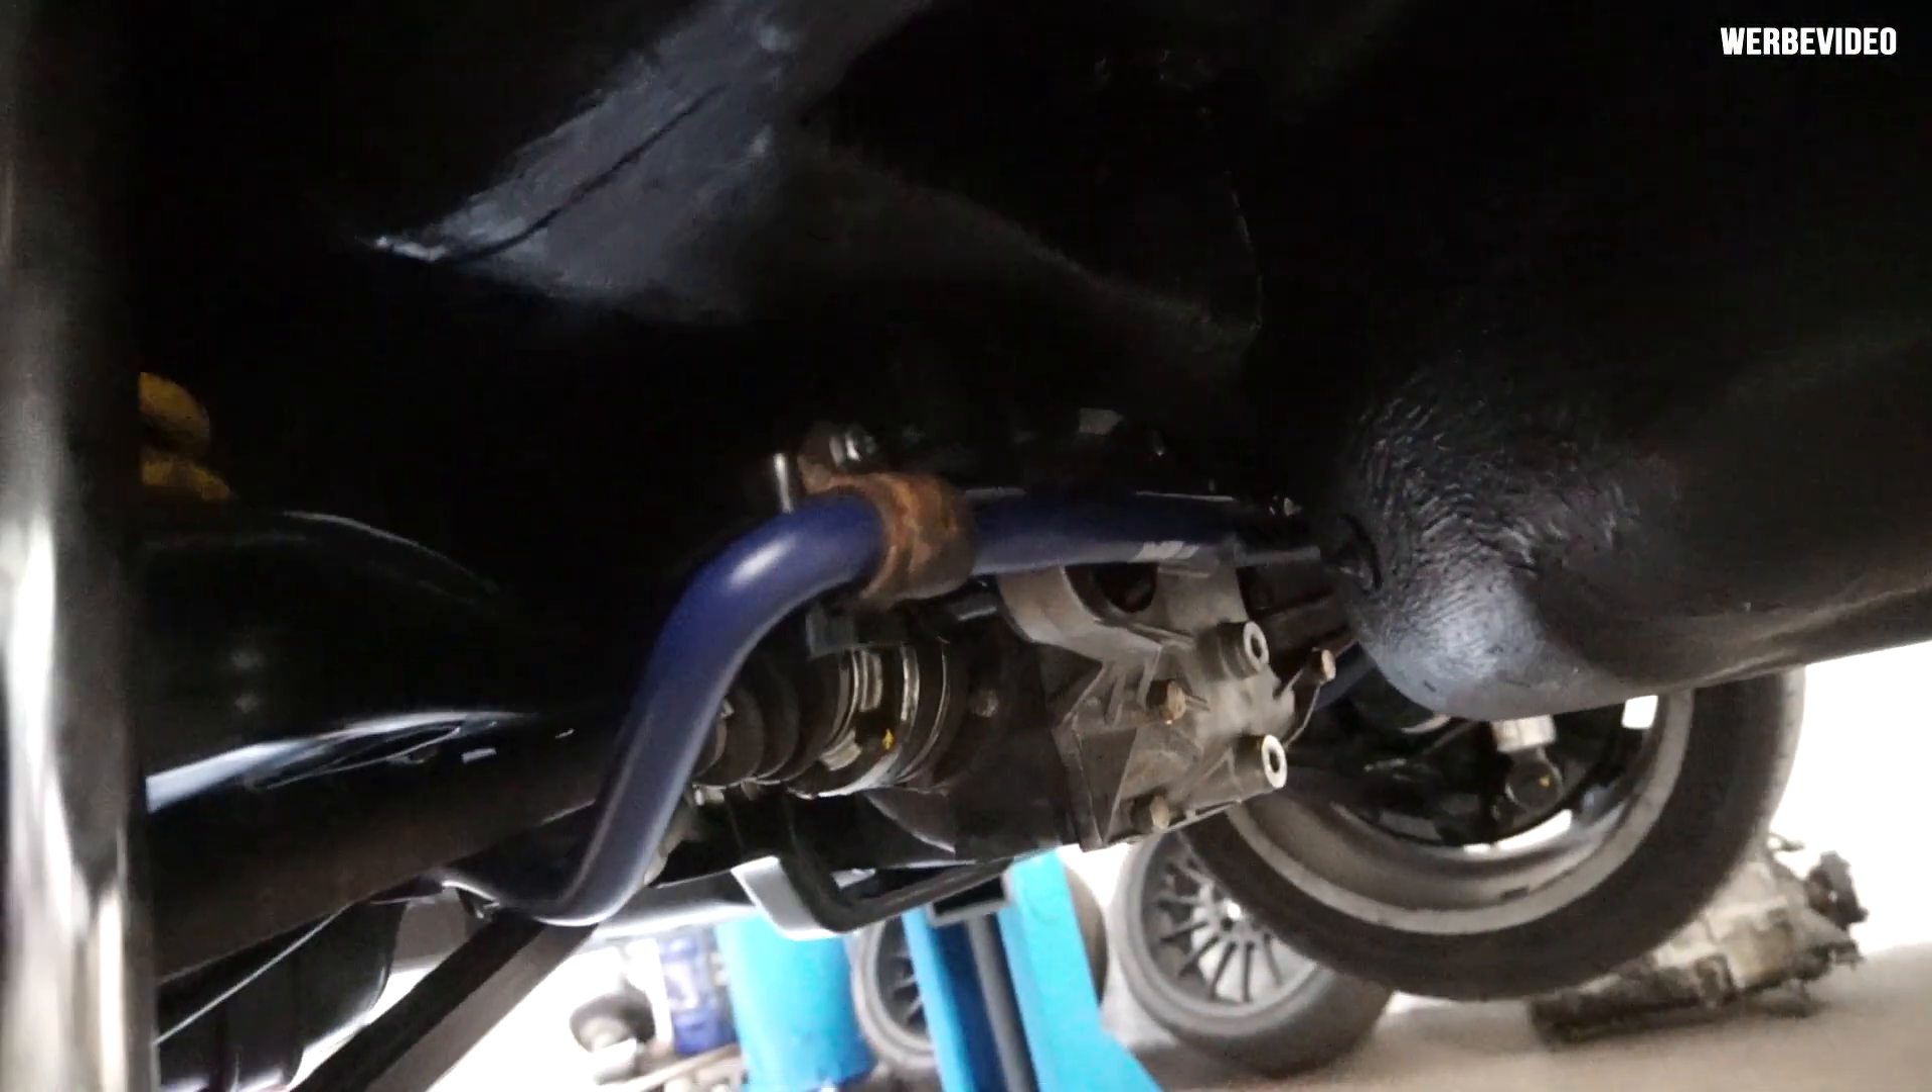Ich weiß nicht, ob ihr das jetzt erkennt, aber Stabi ist auch drin.